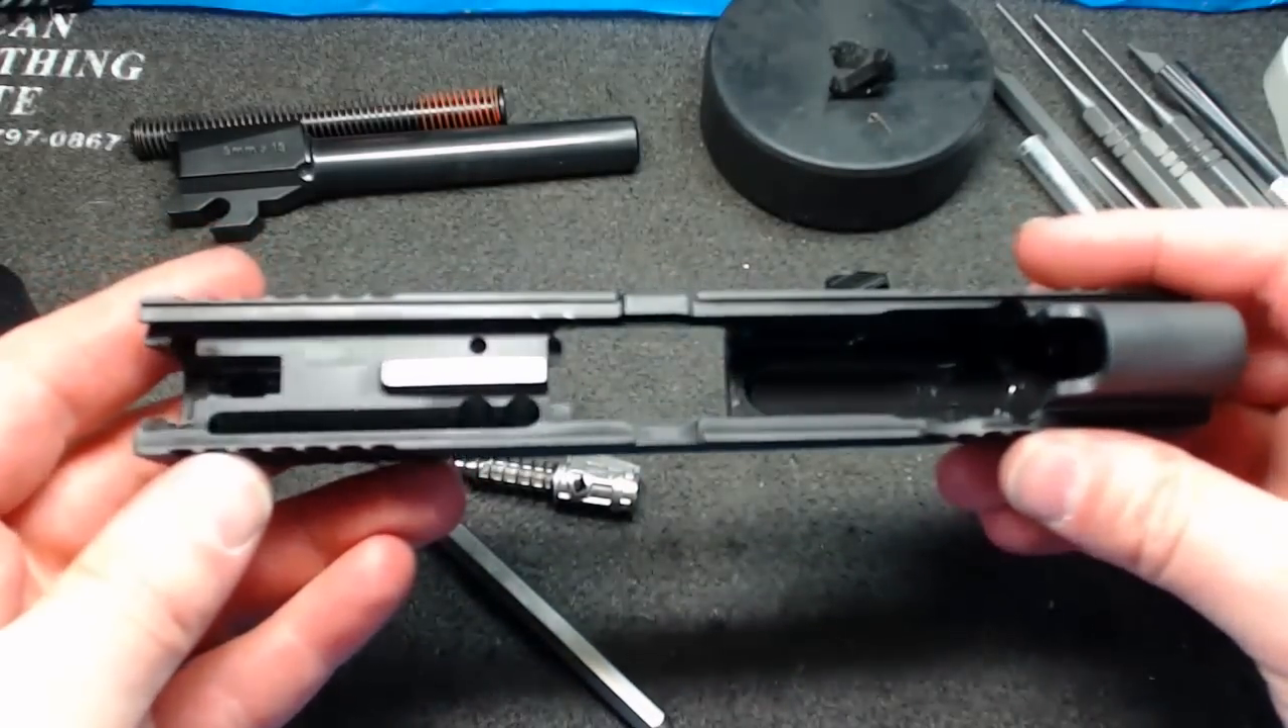Now there's nothing else in the slide at this point so when you're cleaning it that's kind of nice and easy just don't lose all the little bits of this.